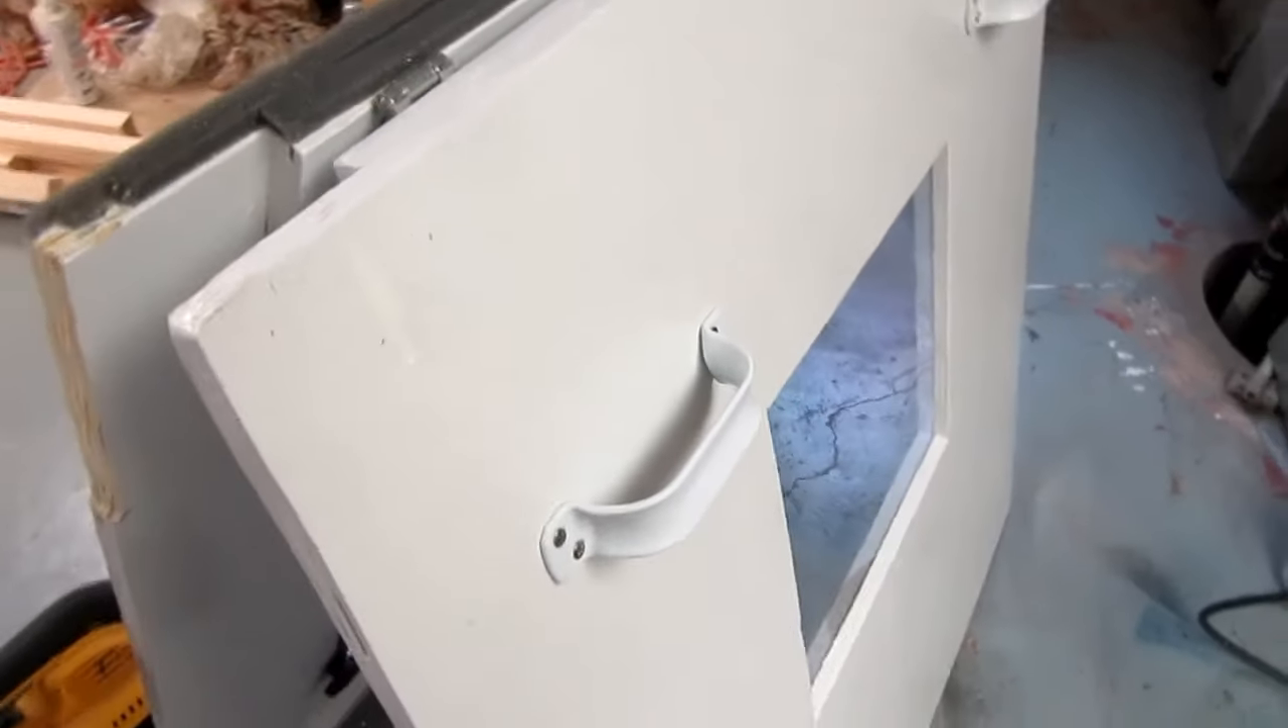There is the sandwich board With the carrying handles on it.